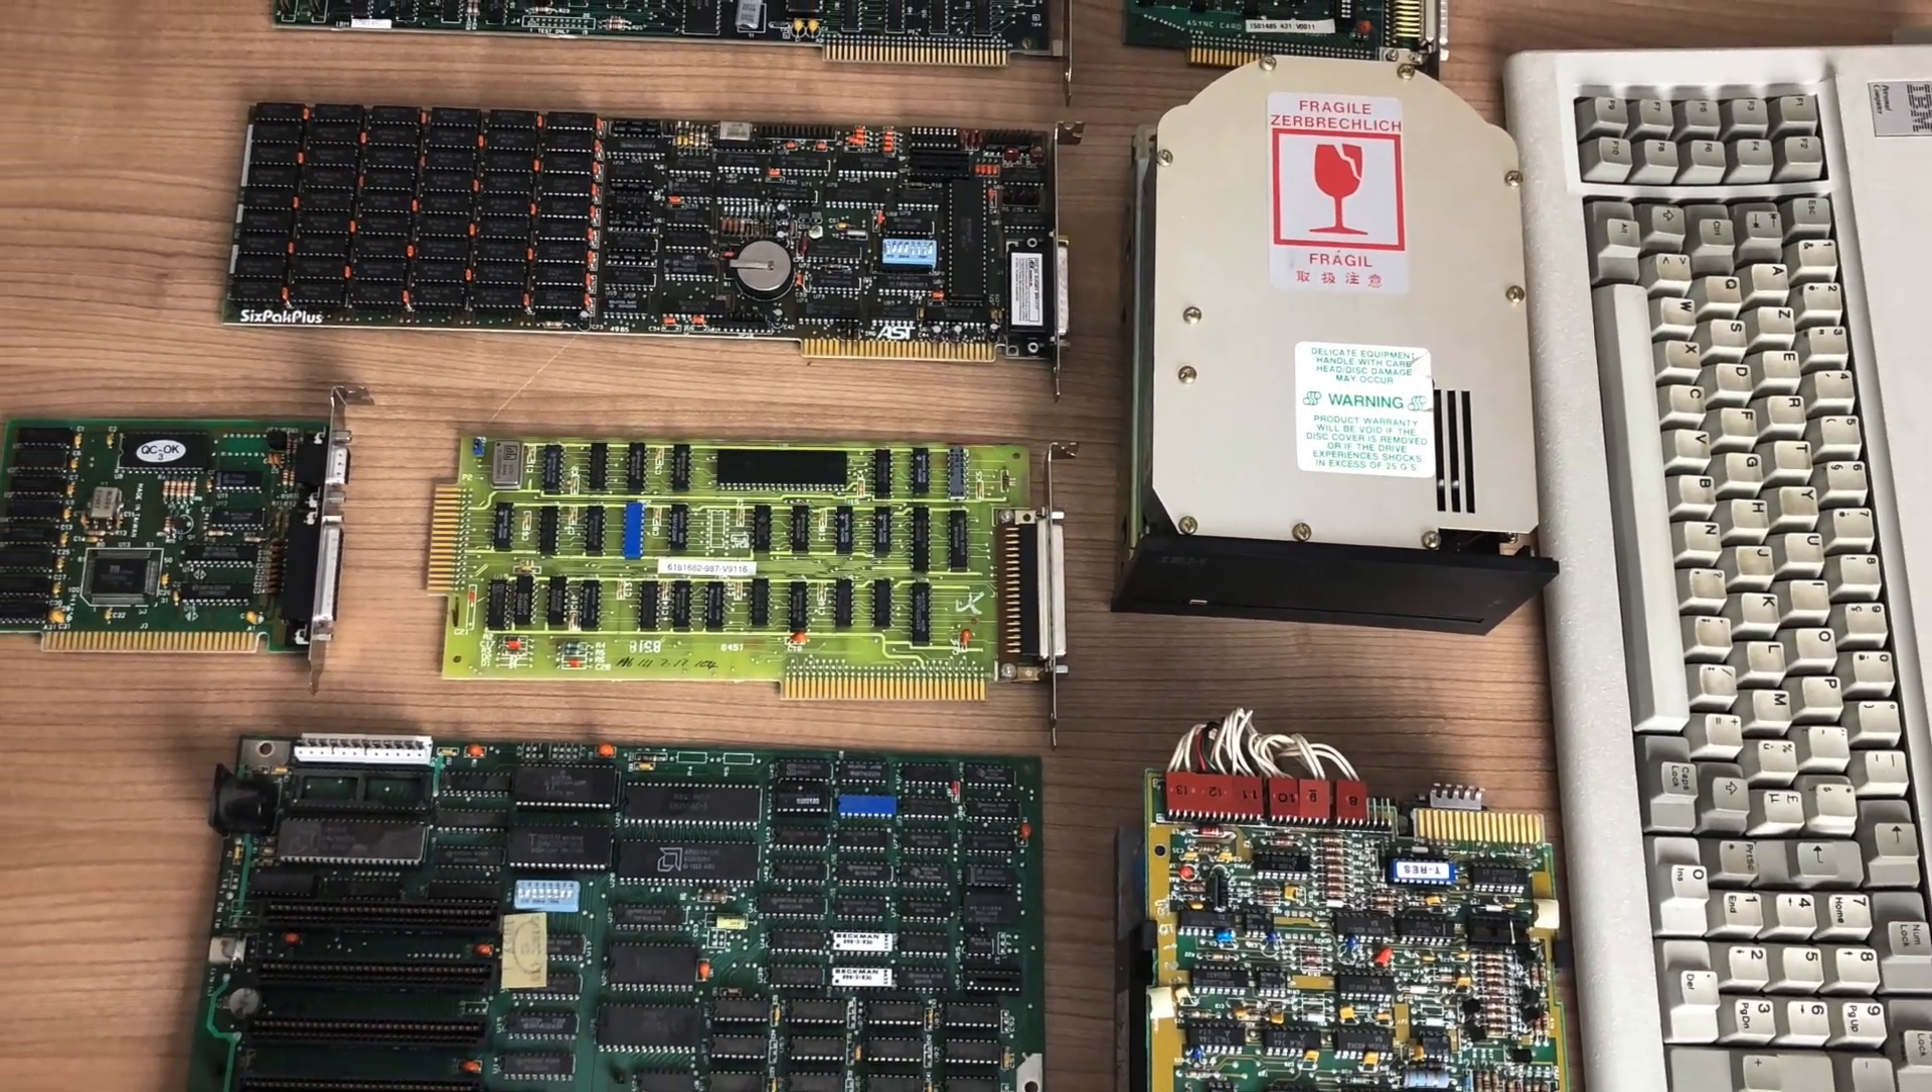And here we have it all of the components that make up an IBM 5160 completely disassembled.